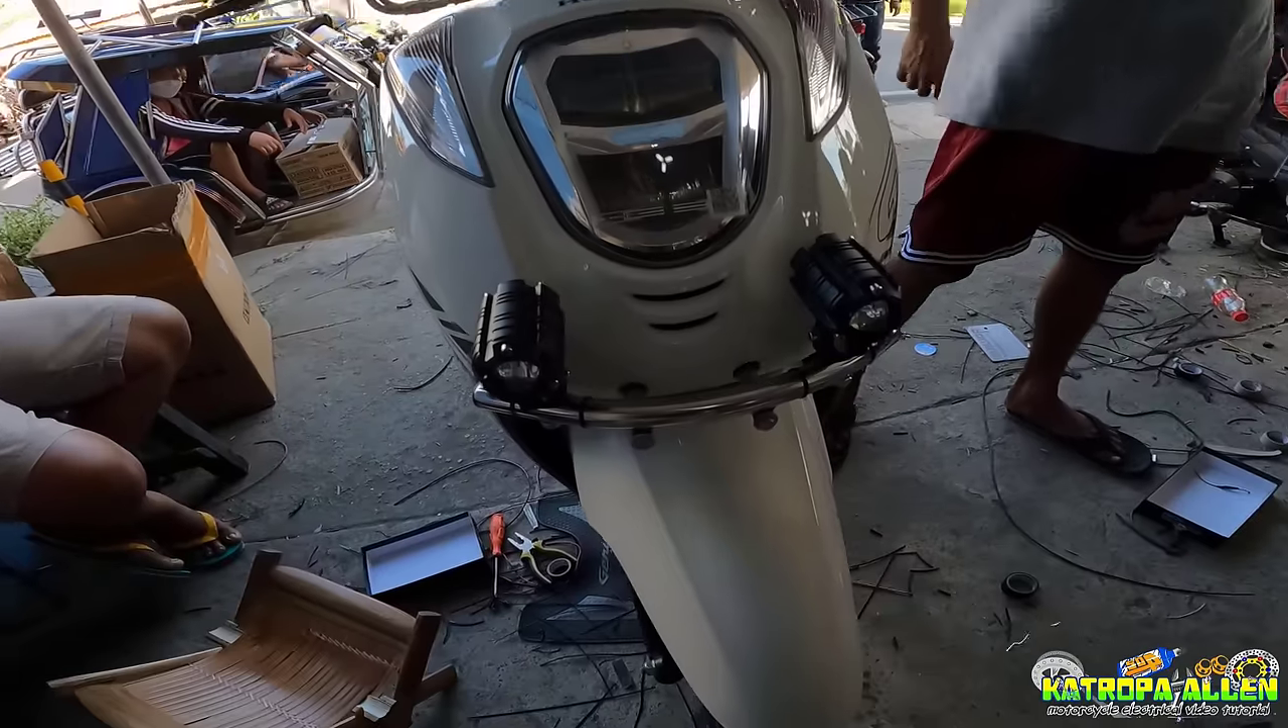At, heto na nga, naka-asimbol na yung ating motor. Nakalagay na yung ating mini driving light.